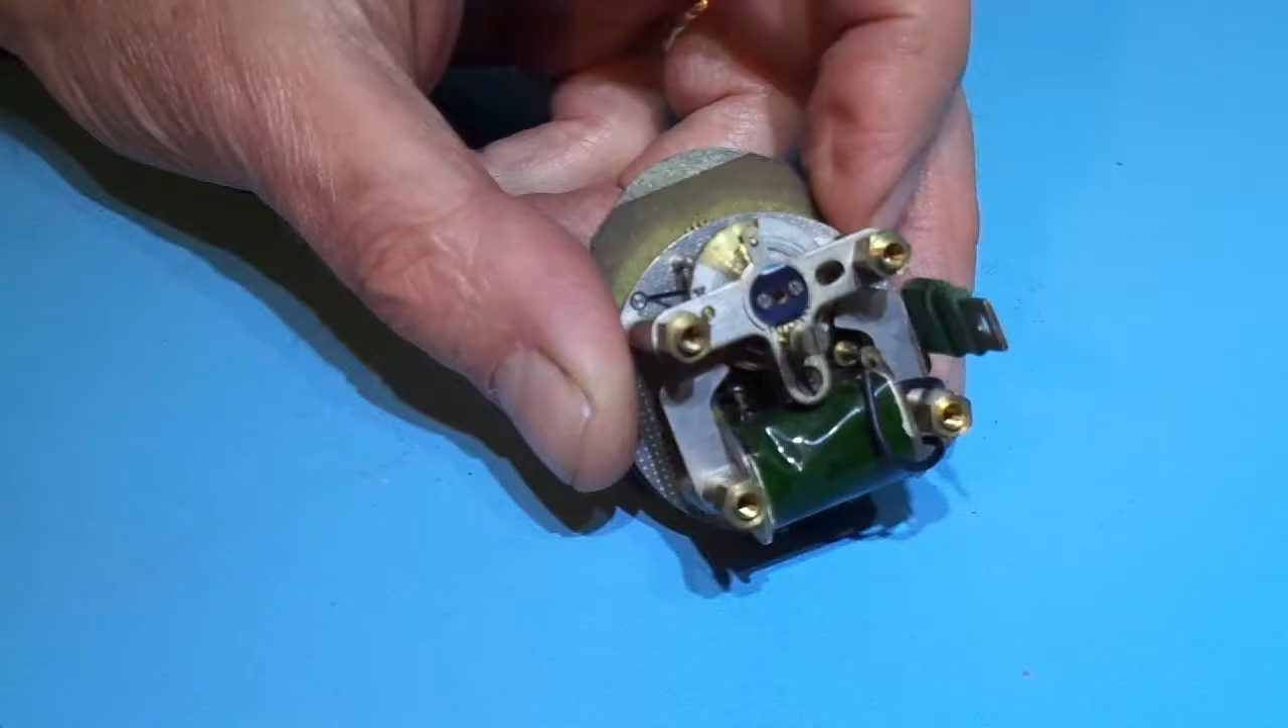As you can see here we have a clock with the case removed.